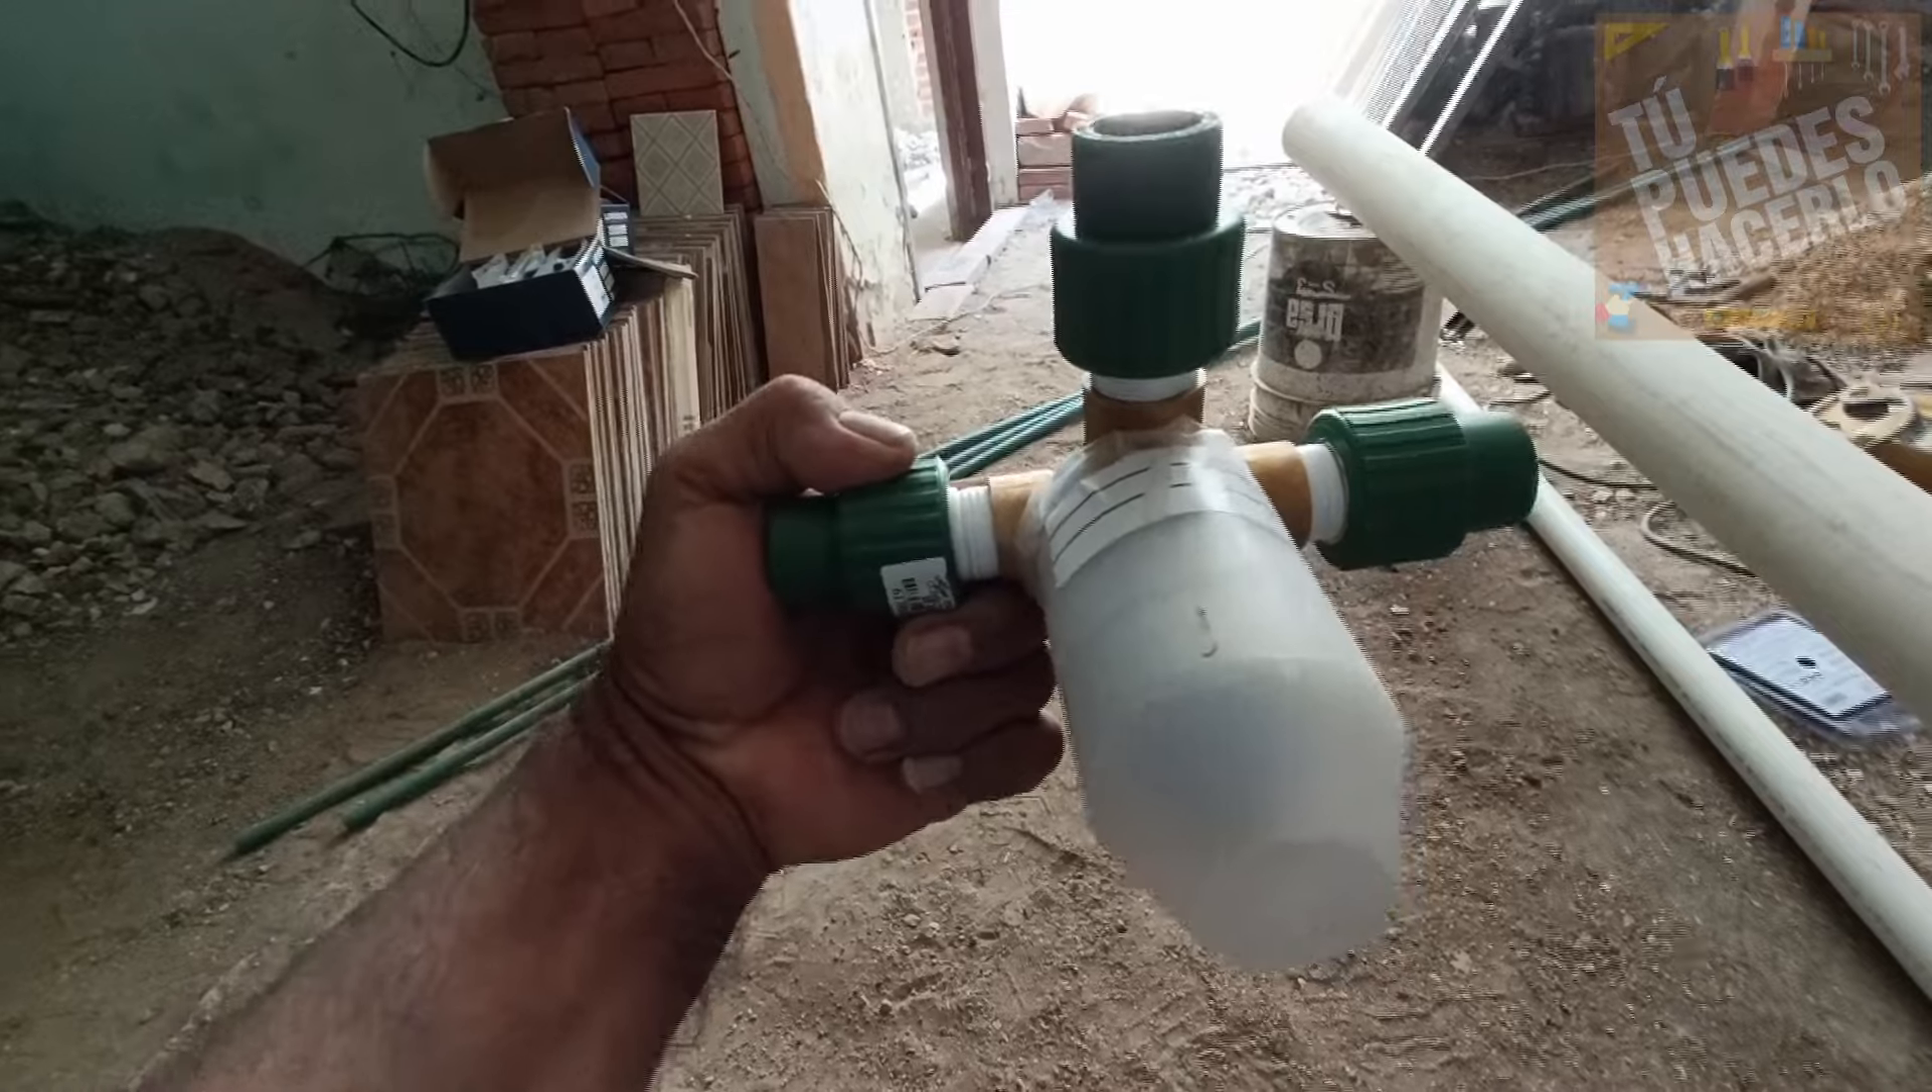Ya están colocados aquí los conectores o adaptadores.